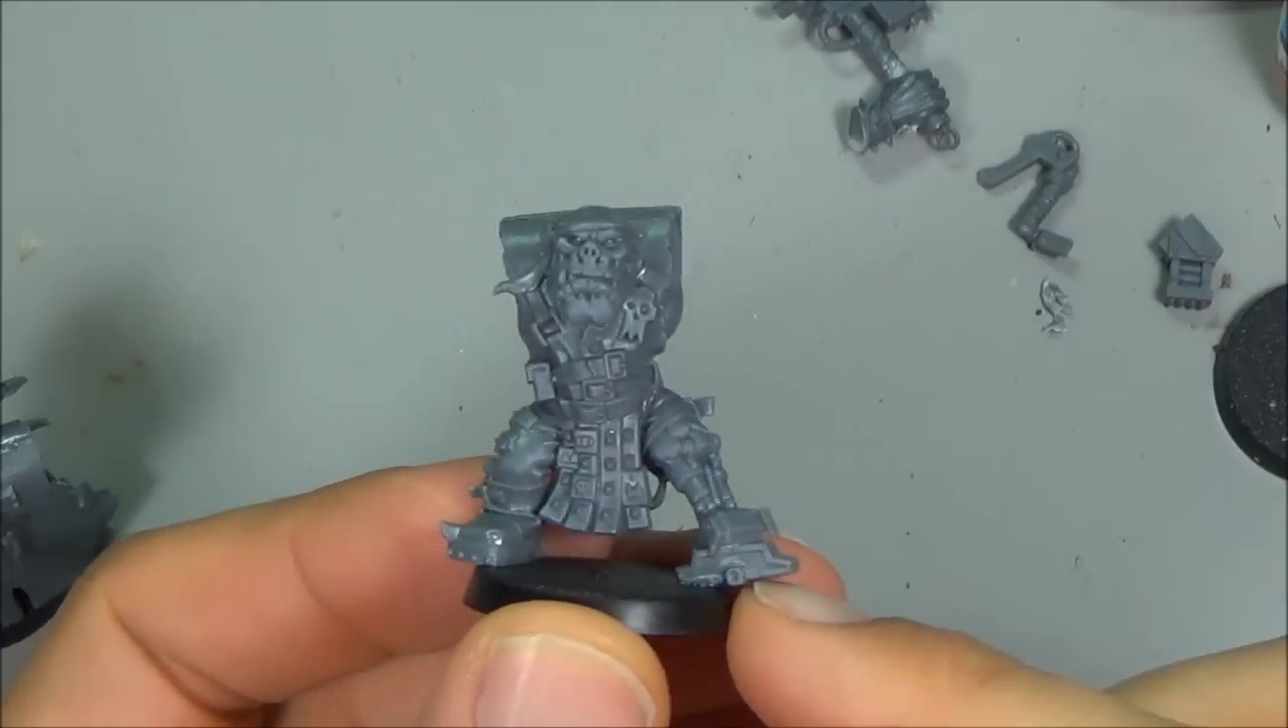This guy here has got a full Freebooter's body. You can see it barely fits on the base.